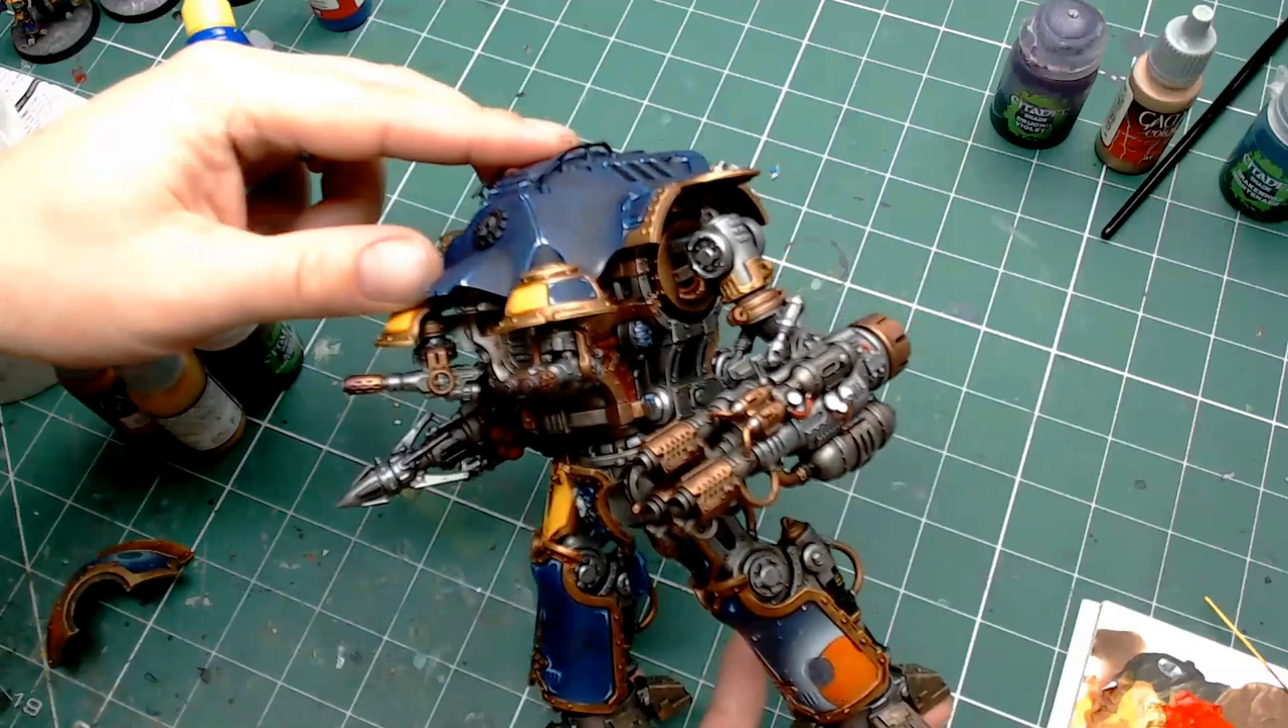So, there's no shoulder pauldrons added yet.